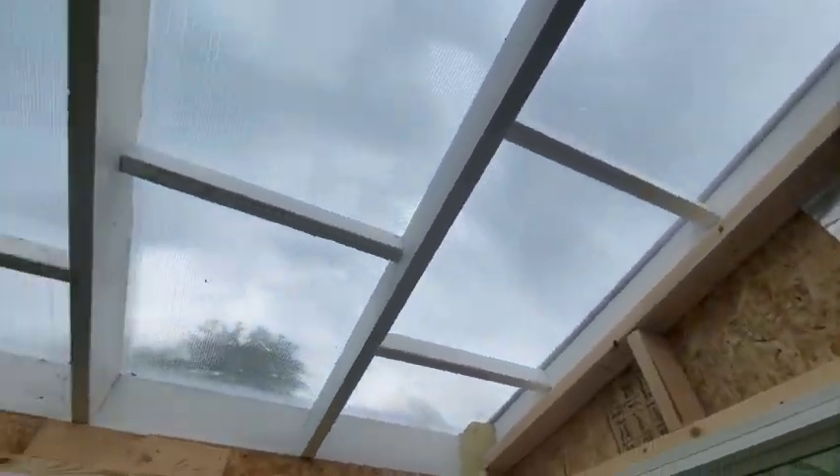The greenhouse roof is officially on, thanks to my wonderful husband who helped.